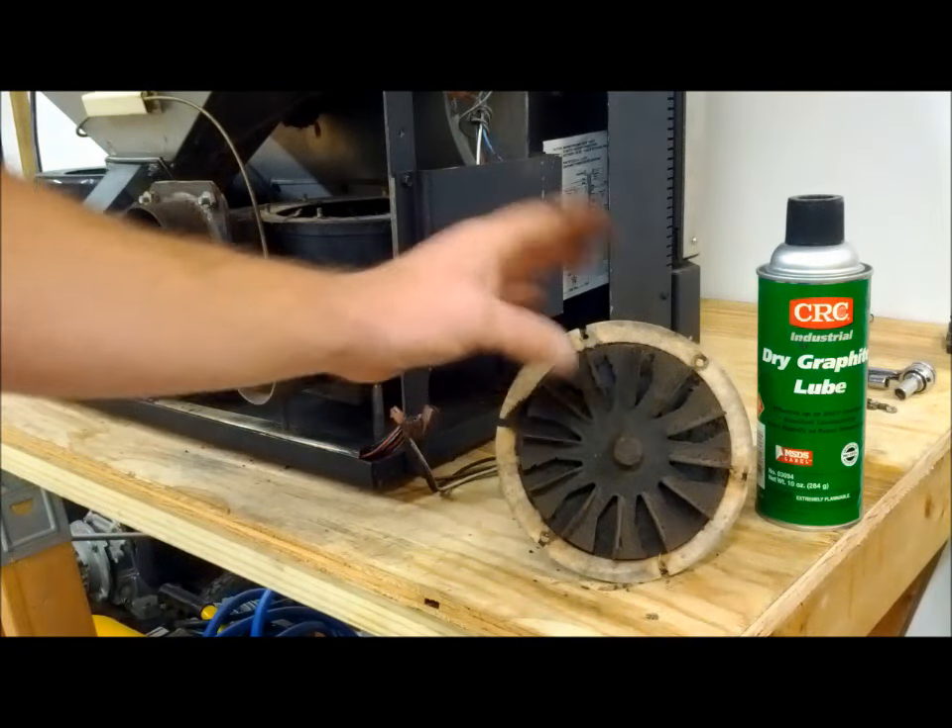All right, so we've got our exhaust fan out and on the bench.